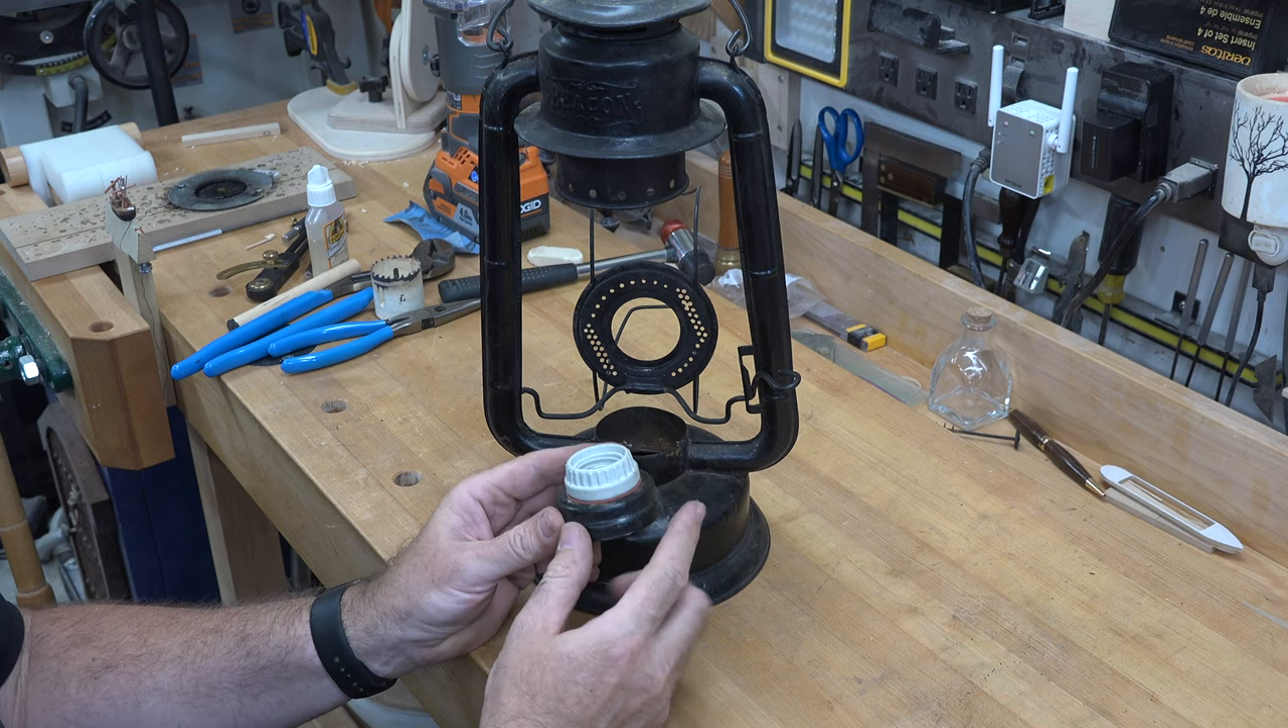And with a little bit of finagling we got the socket into our cap and that will just sit just like this.